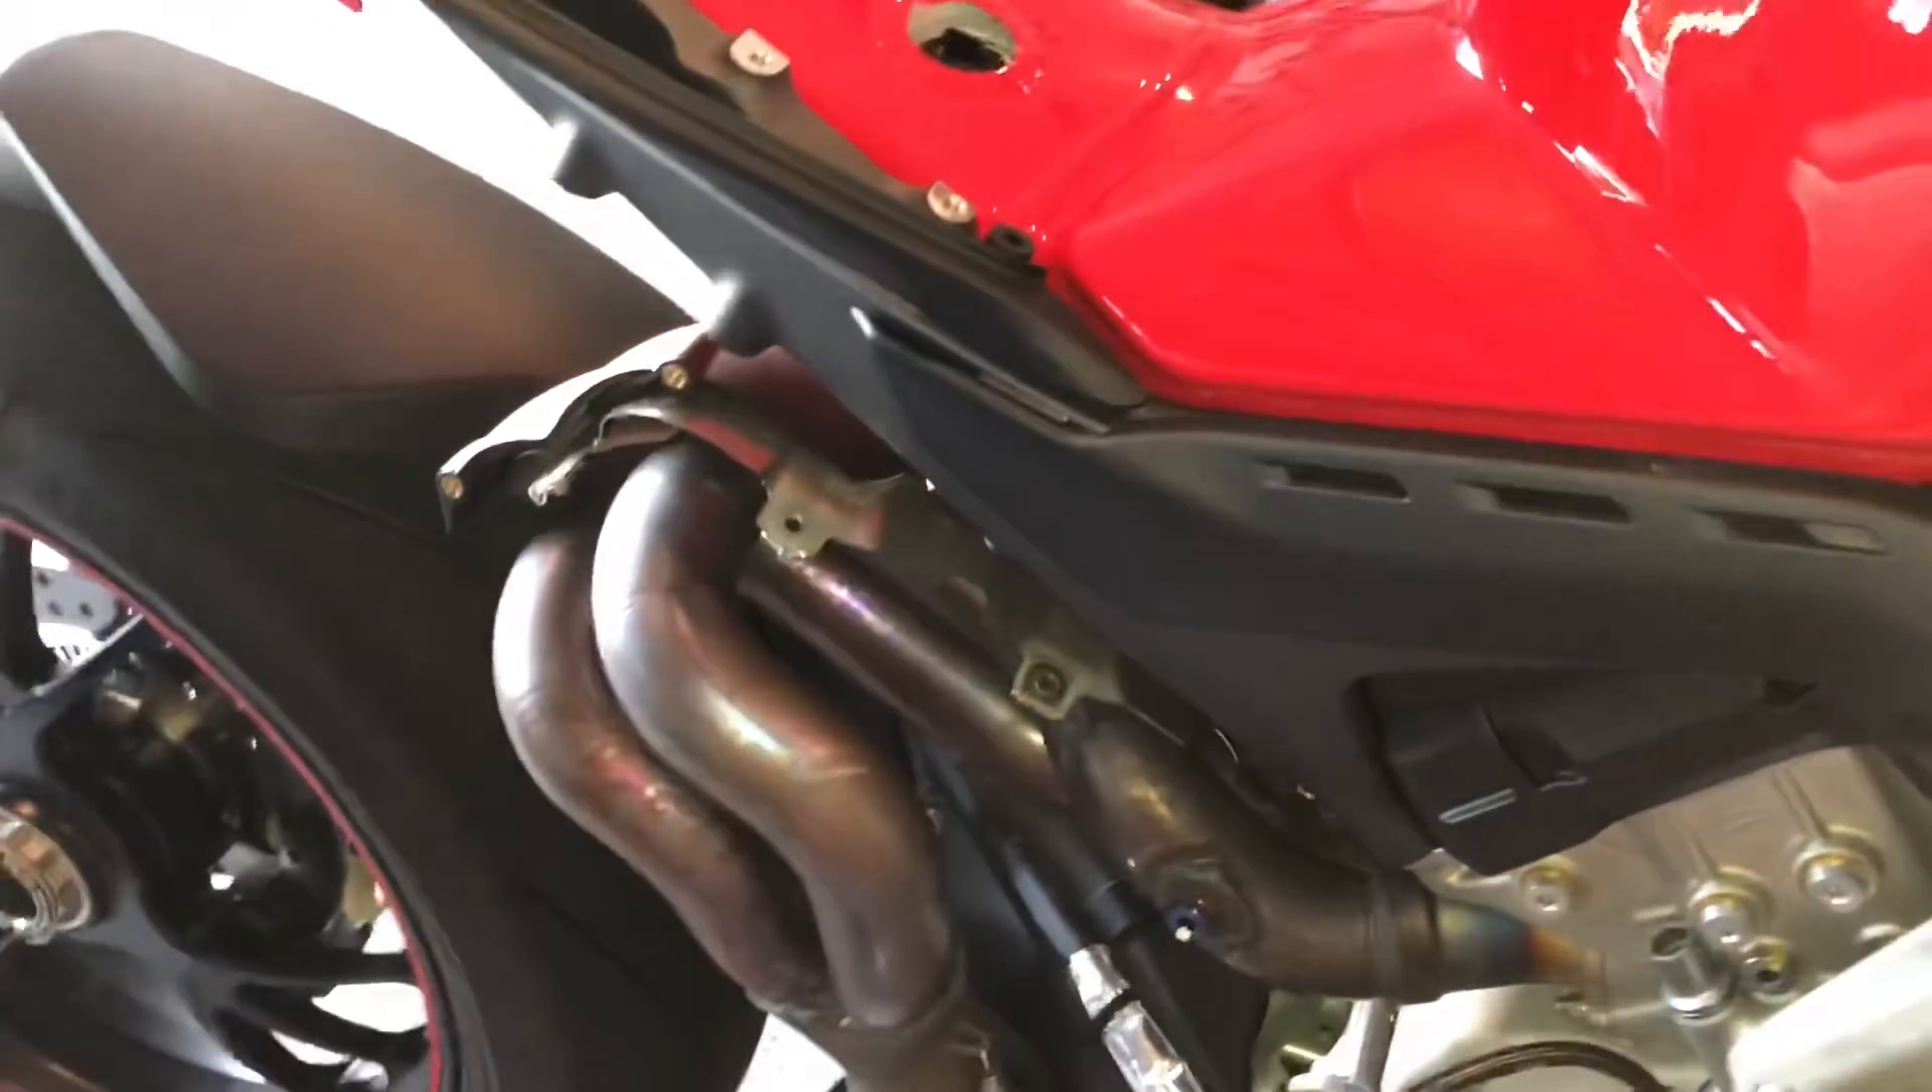Alright, now the heat shielding's gone, you can see the exhaust is exposed.